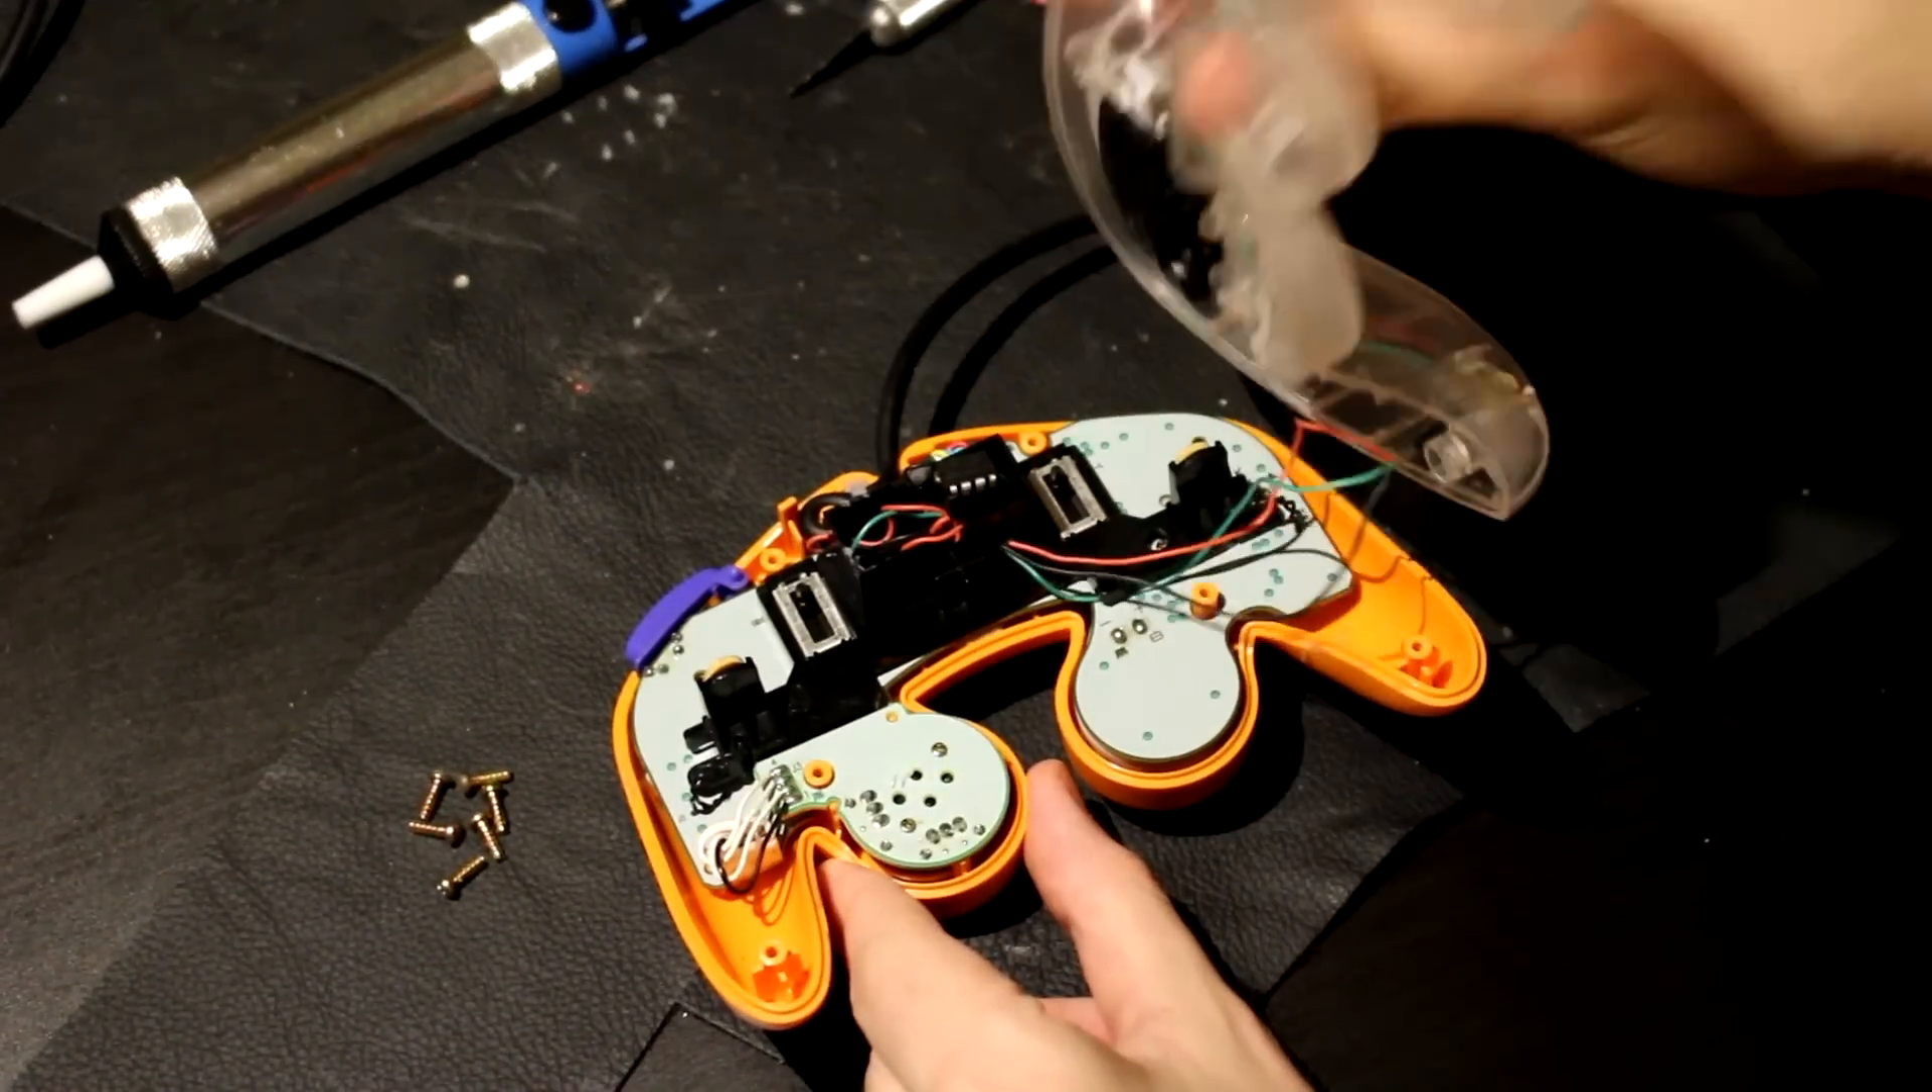All right, so the GameCube controller is in two halves with six screws holding it together. I've already unscrewed it.